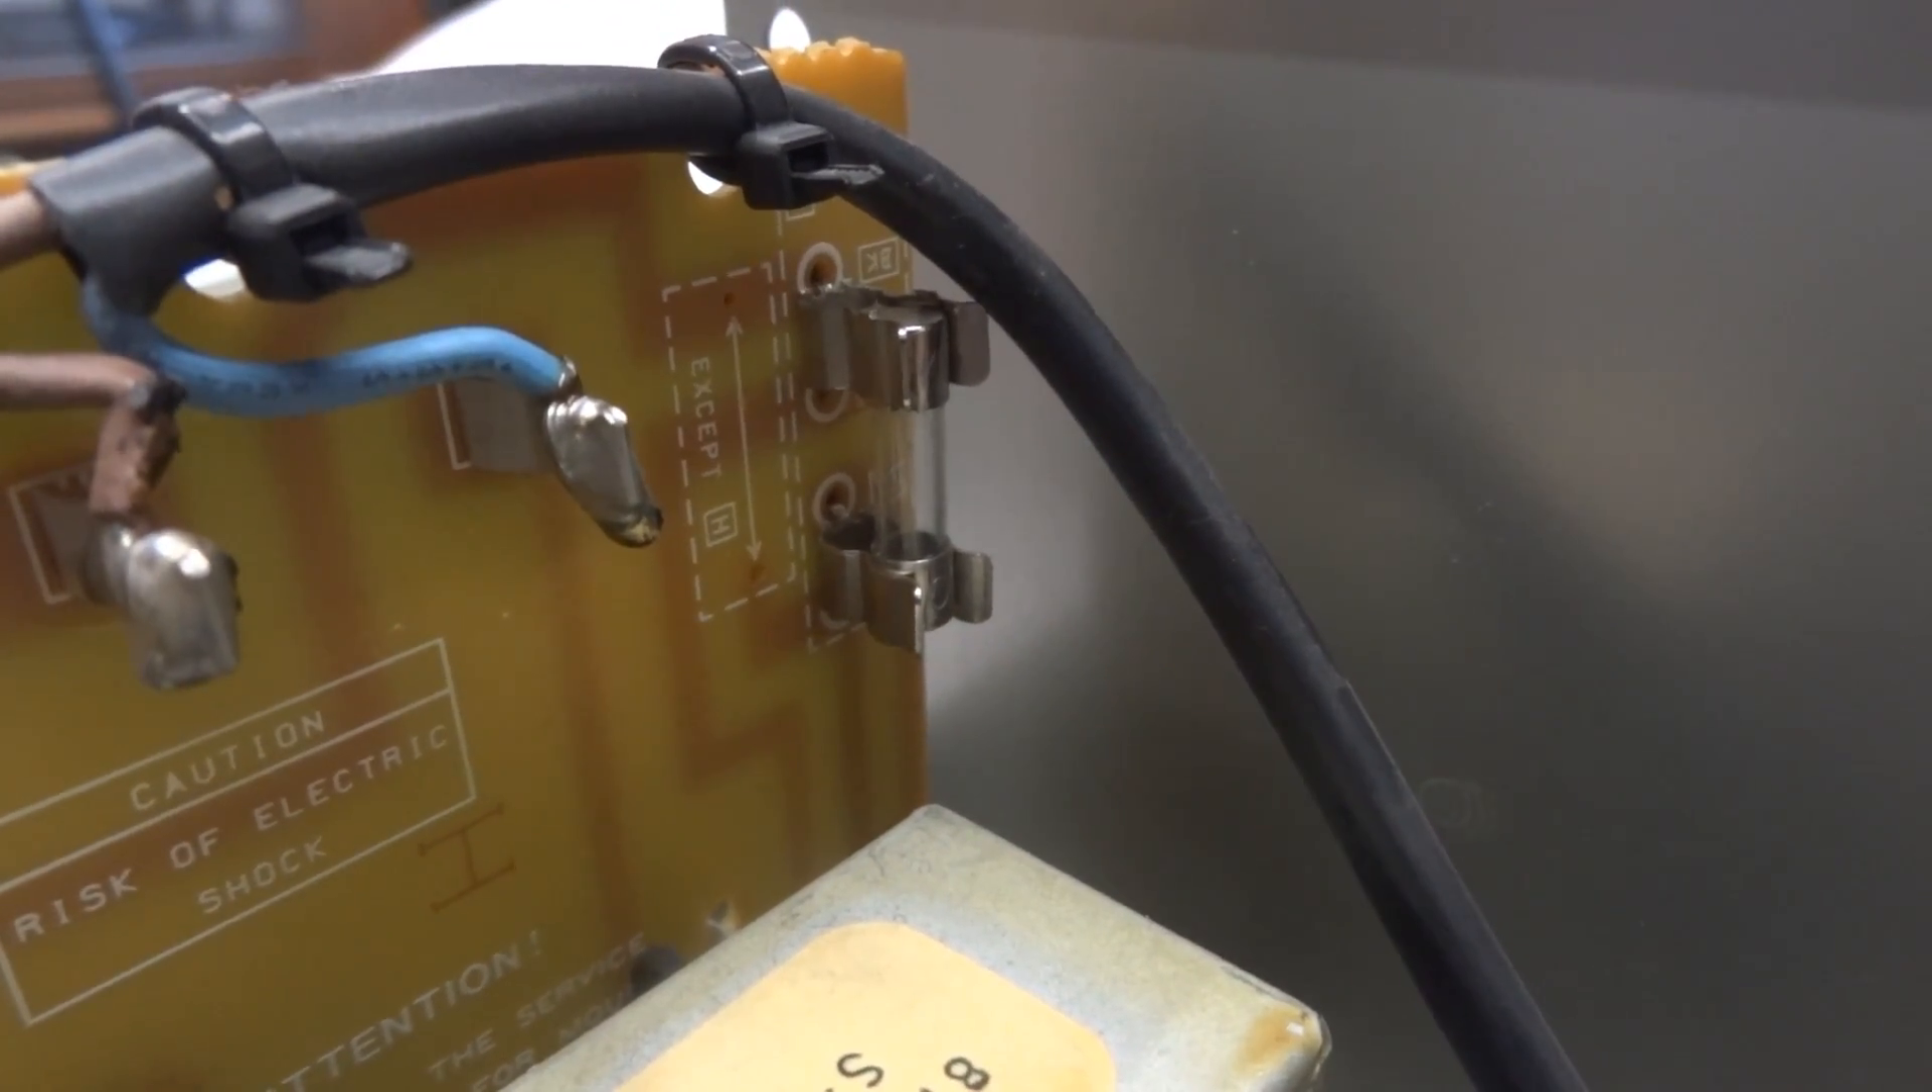As you can see, we now have a fuse. Nice little 500 milliampere primary fuse.